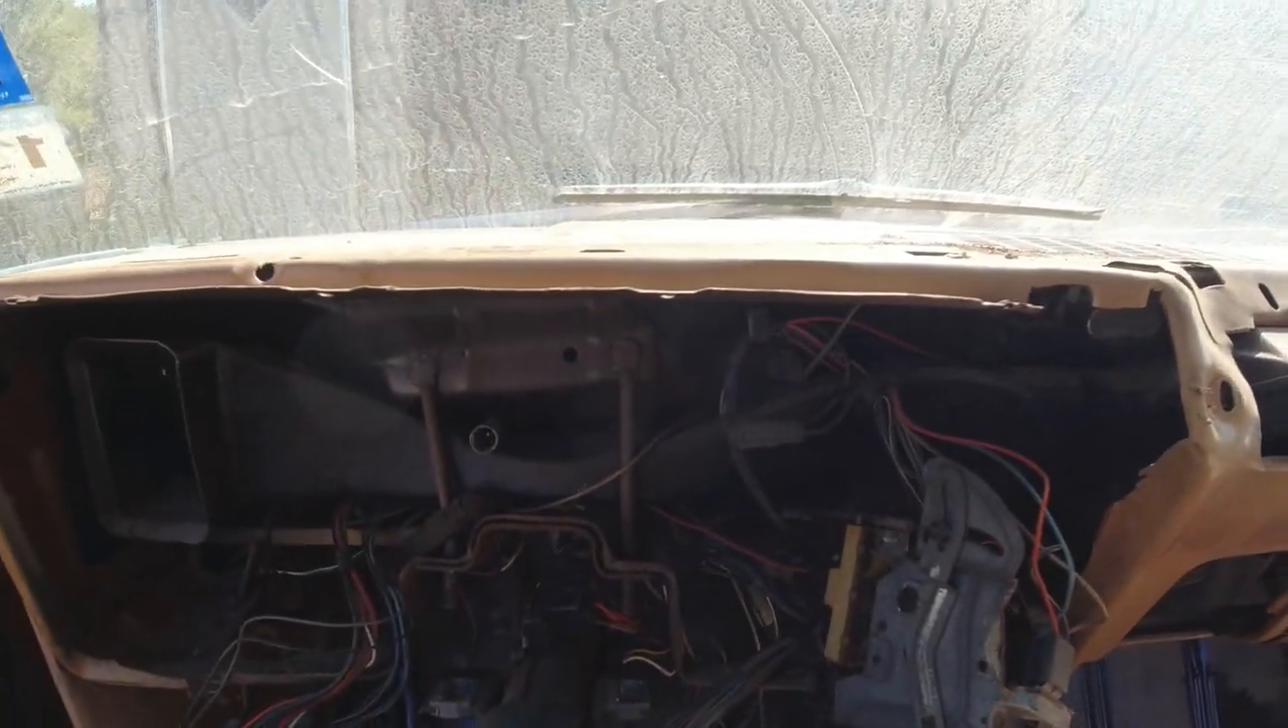I got all the dash taken apart.